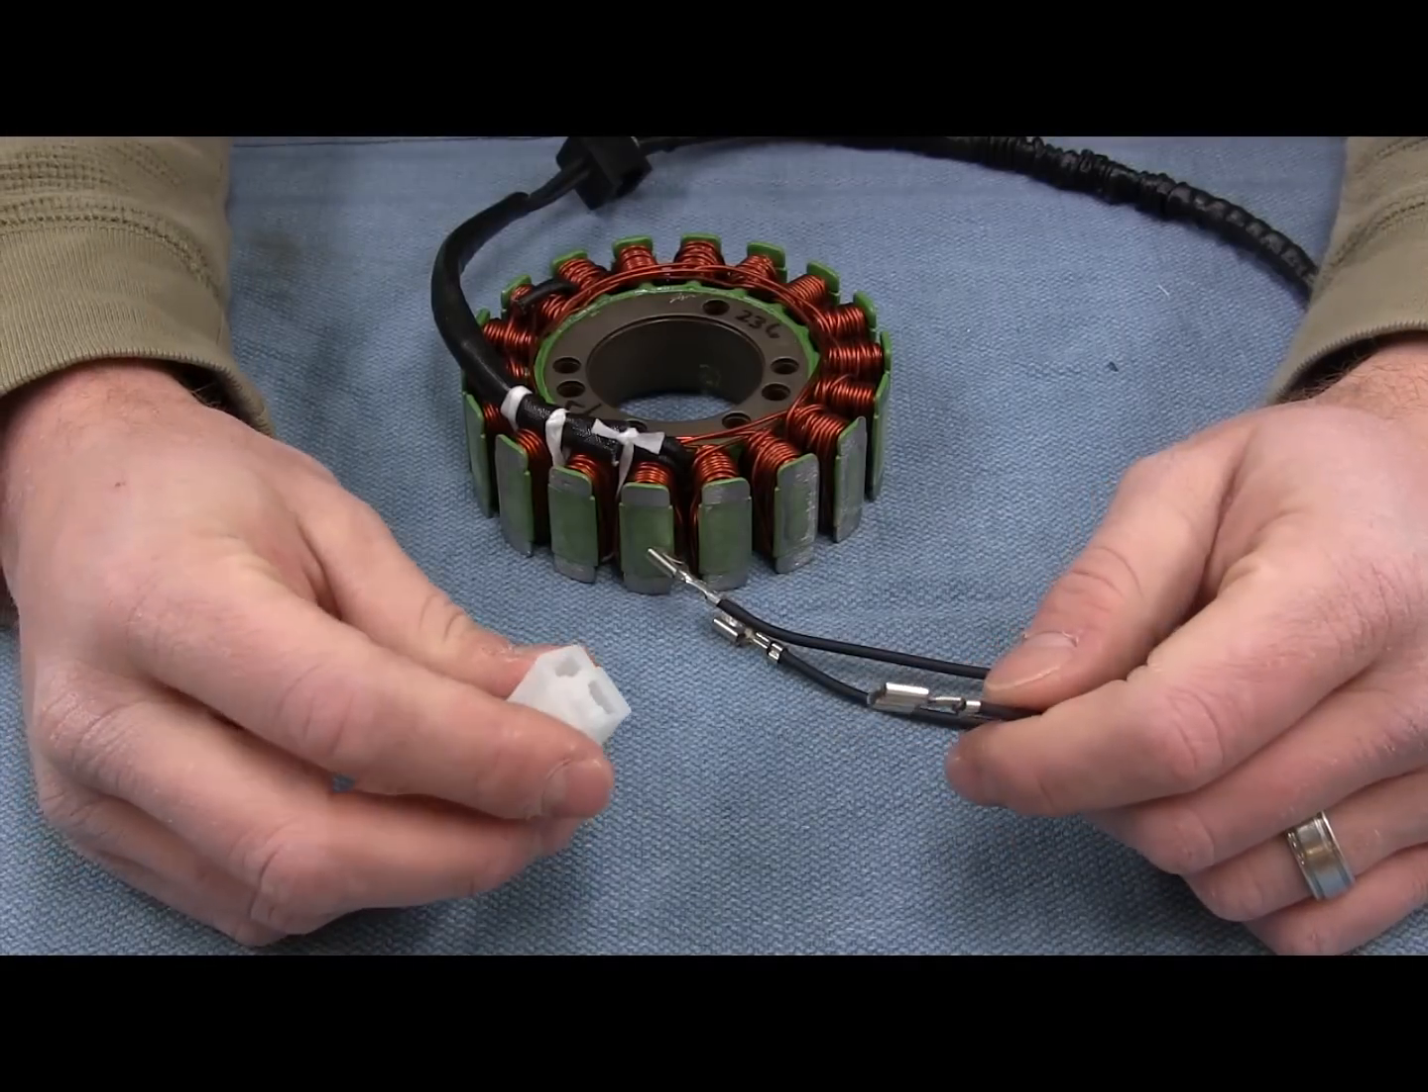Now we just have to slide the terminals into the connector.